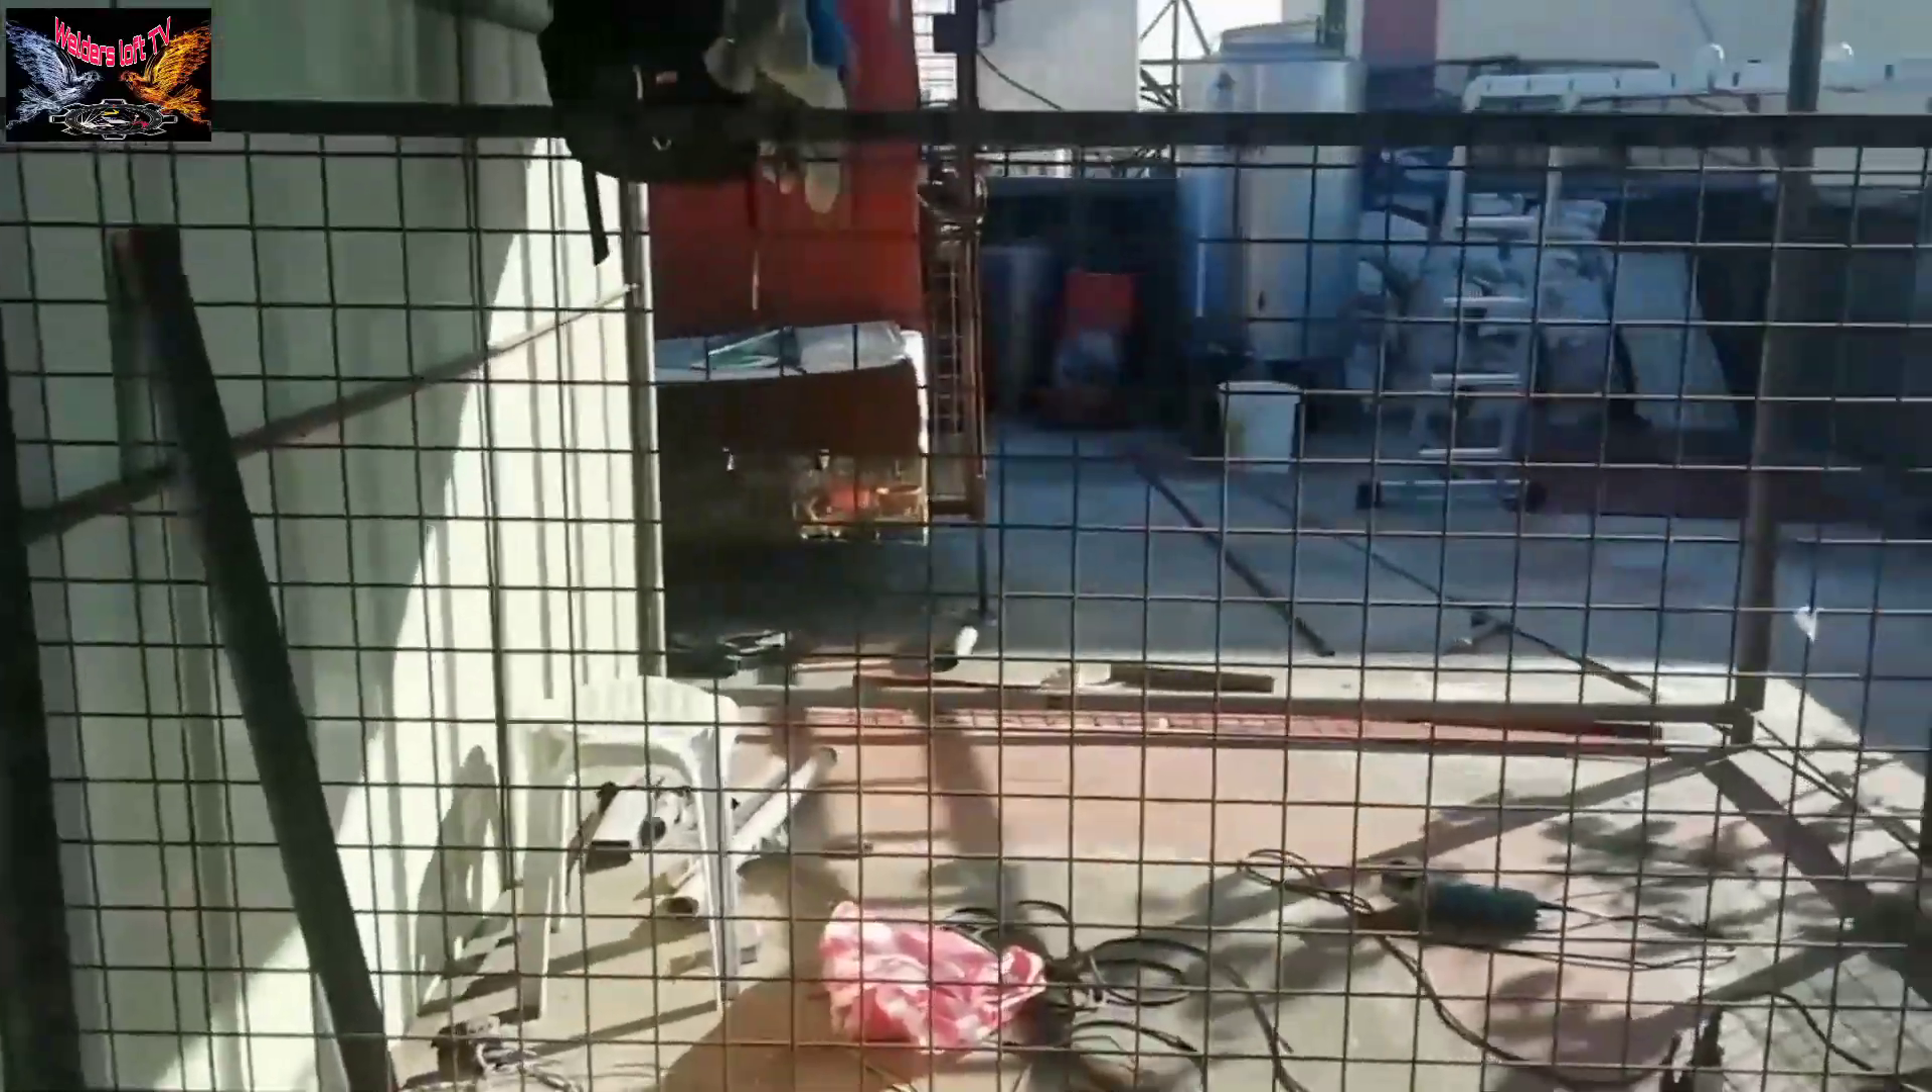Ayun na nakabit na yung mga steel matting natin.